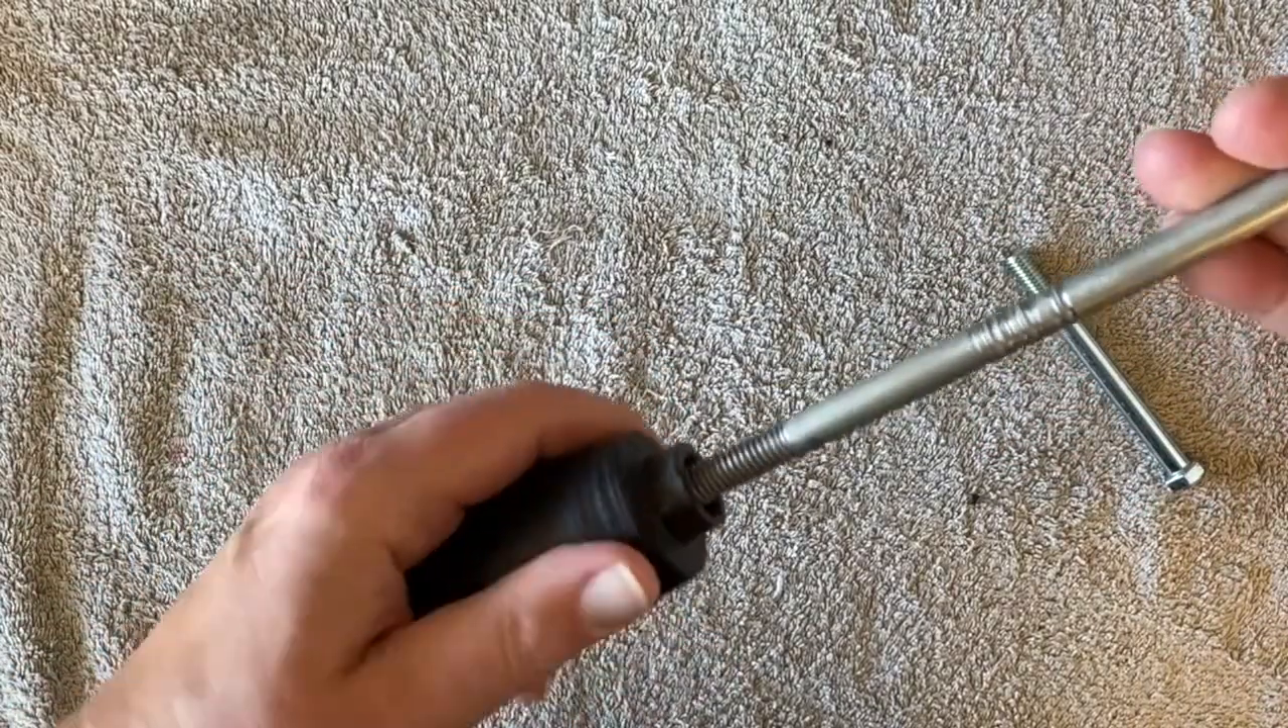Took the bolt out and then the rod itself. I just inserted the rod and just threaded it in.